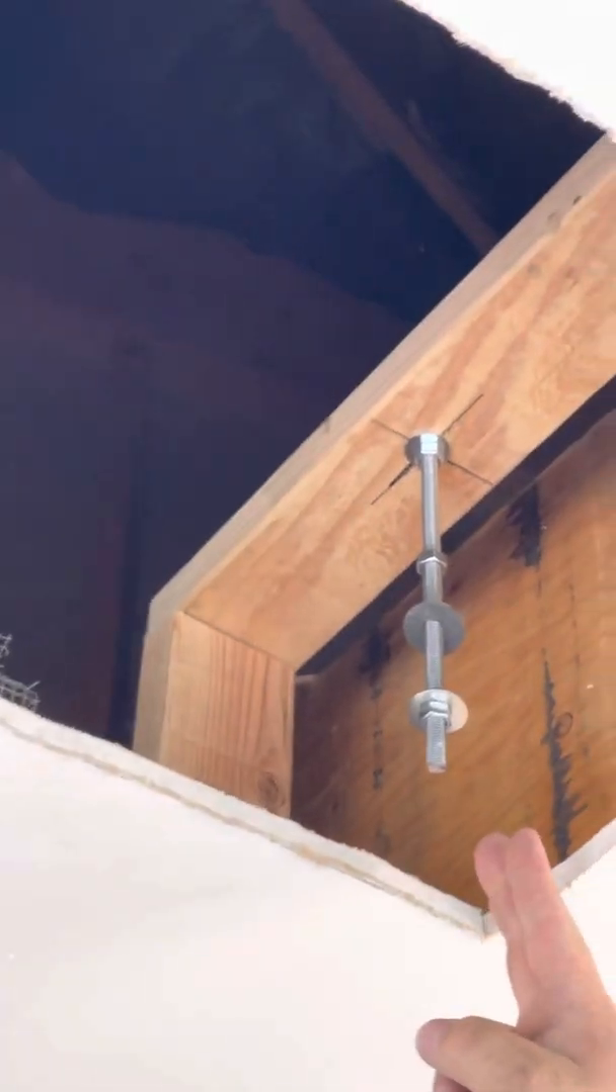We put an insulated washer there and then a washer on the bottom with the three-eighths nut and the all-thread.